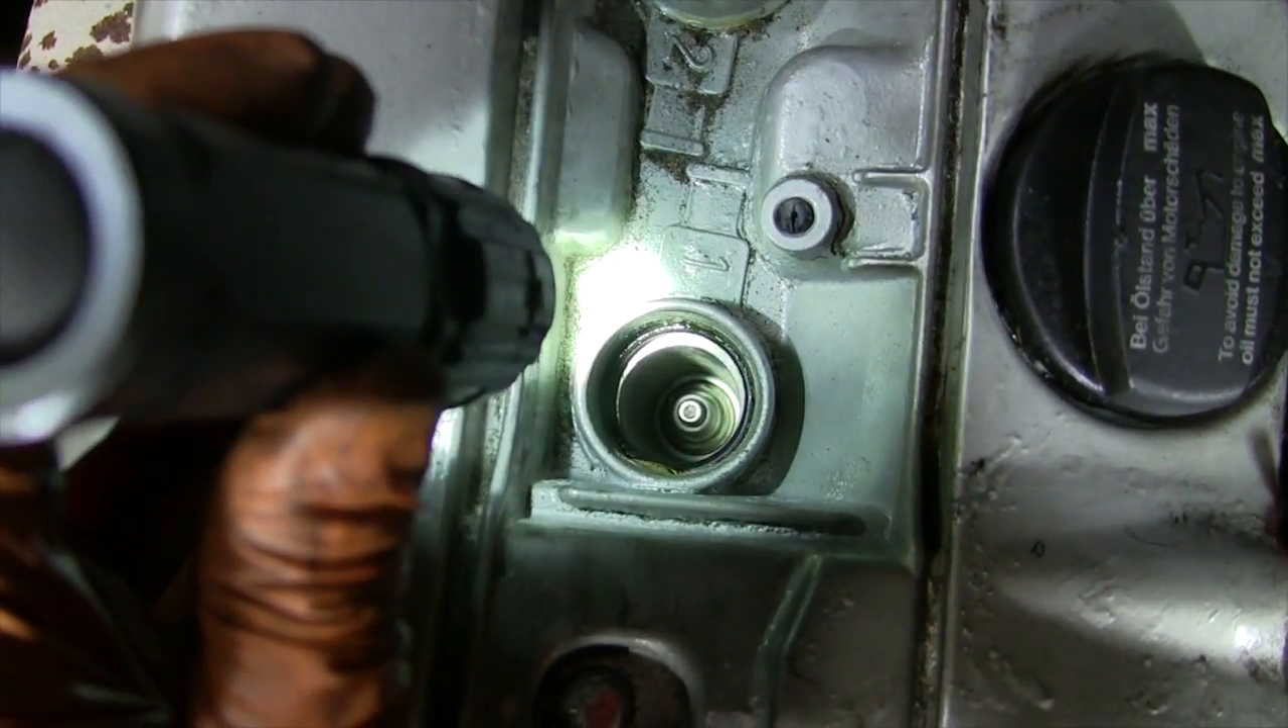Down each of these wells in the head is an old spark plug ready to come out.